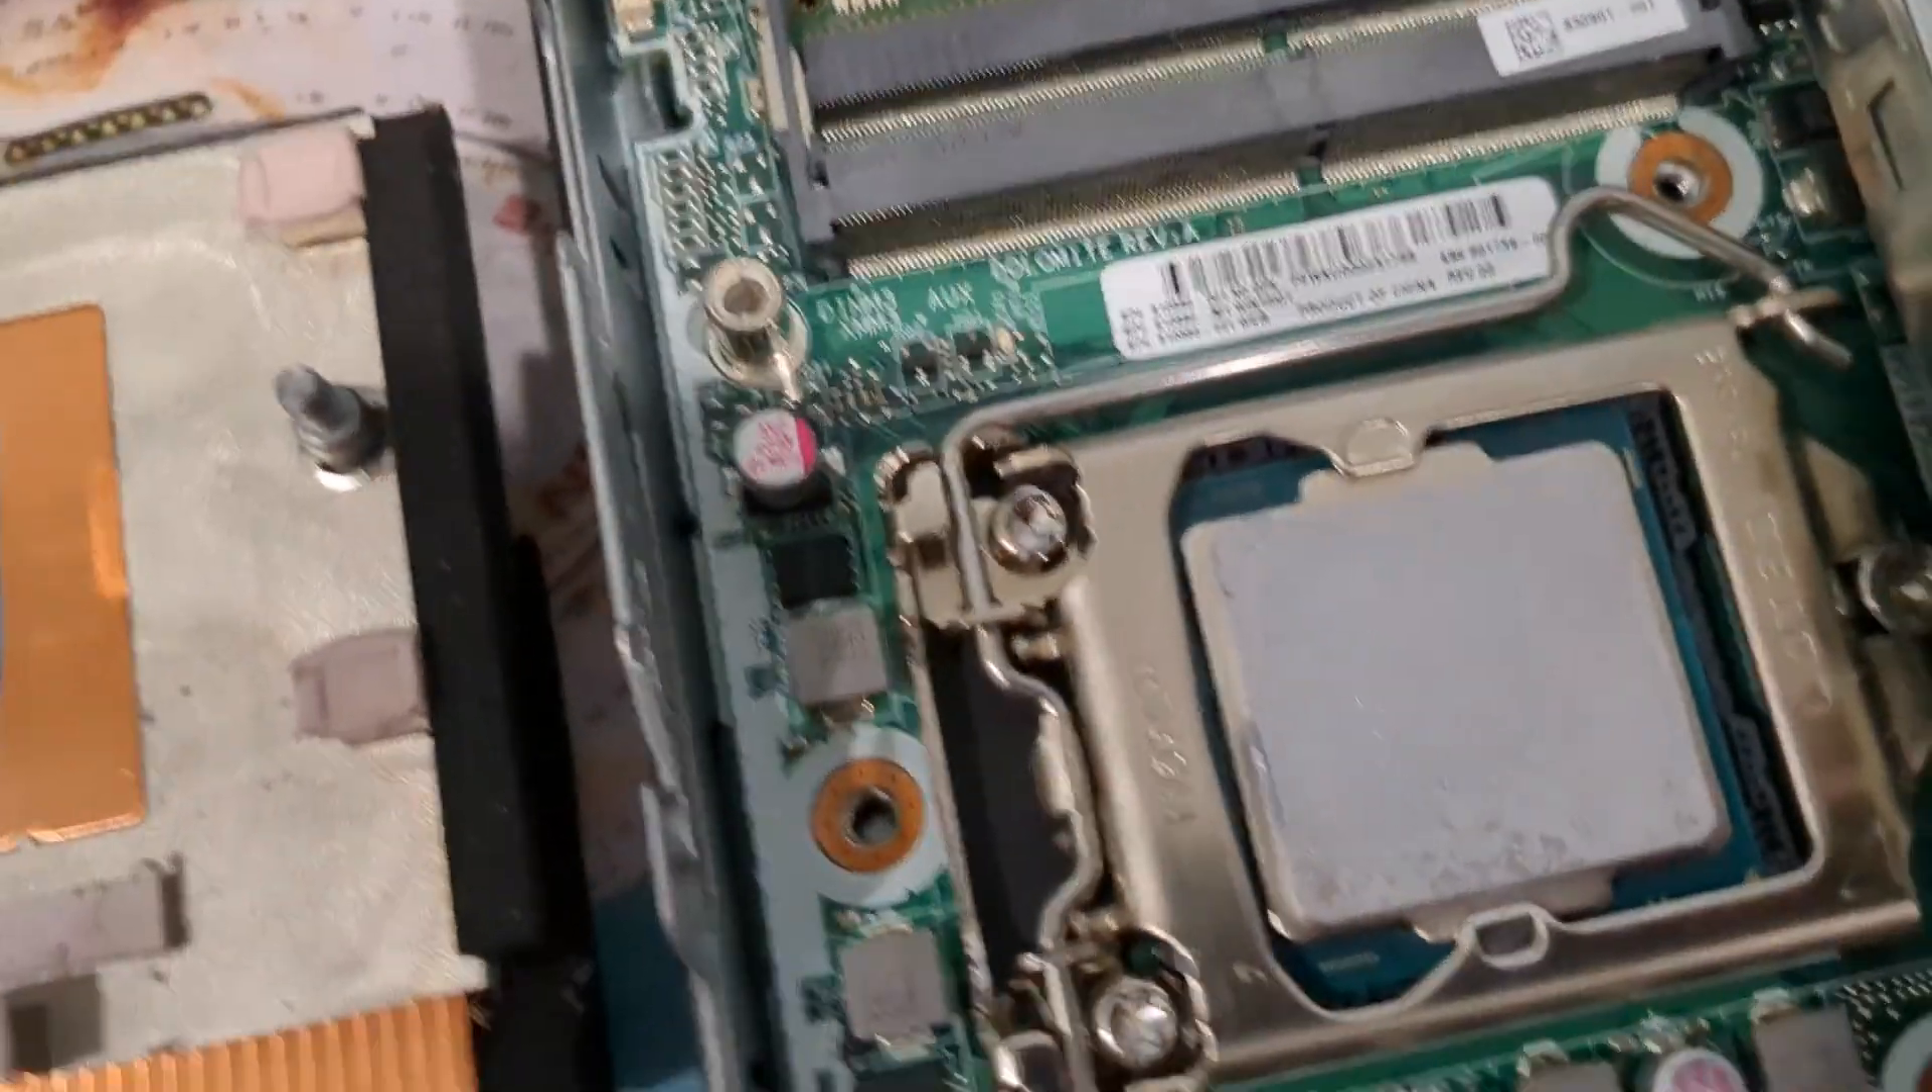Okay, we've got the heat sink removed. It actually has a good amount of thermal paste on it.